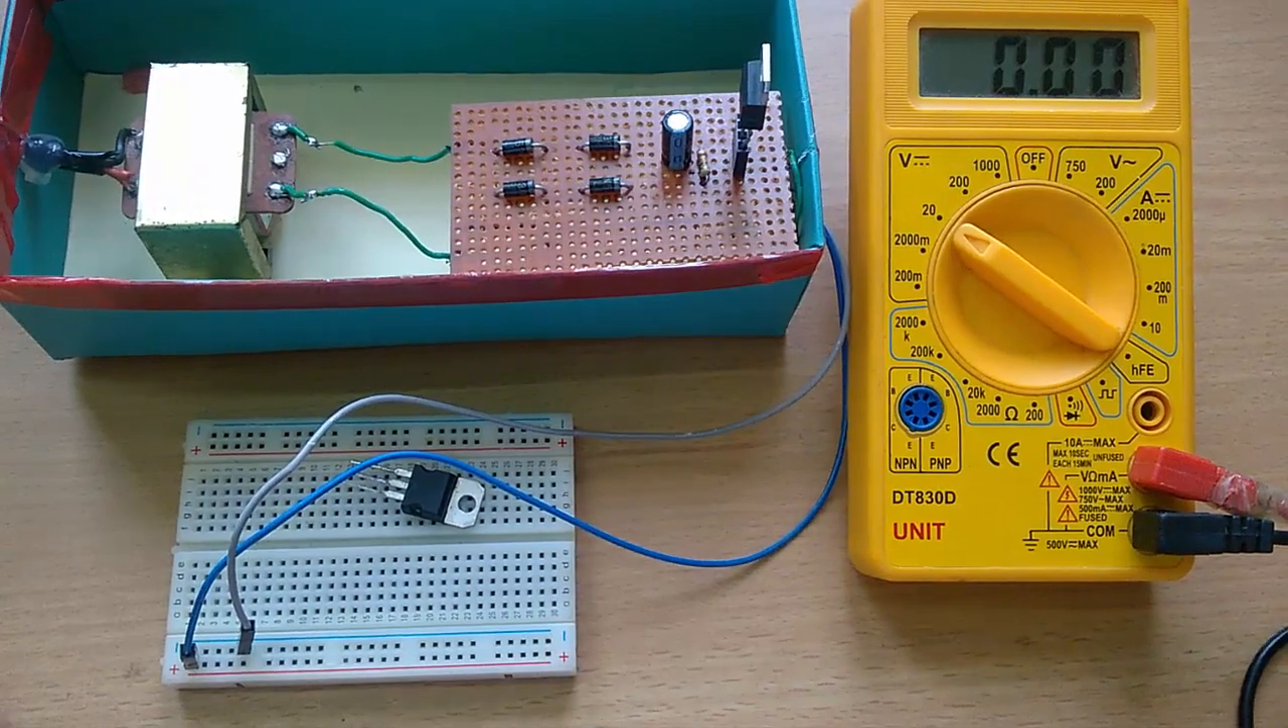So finally we place the circuitry inside the box easily and now we go for the output.